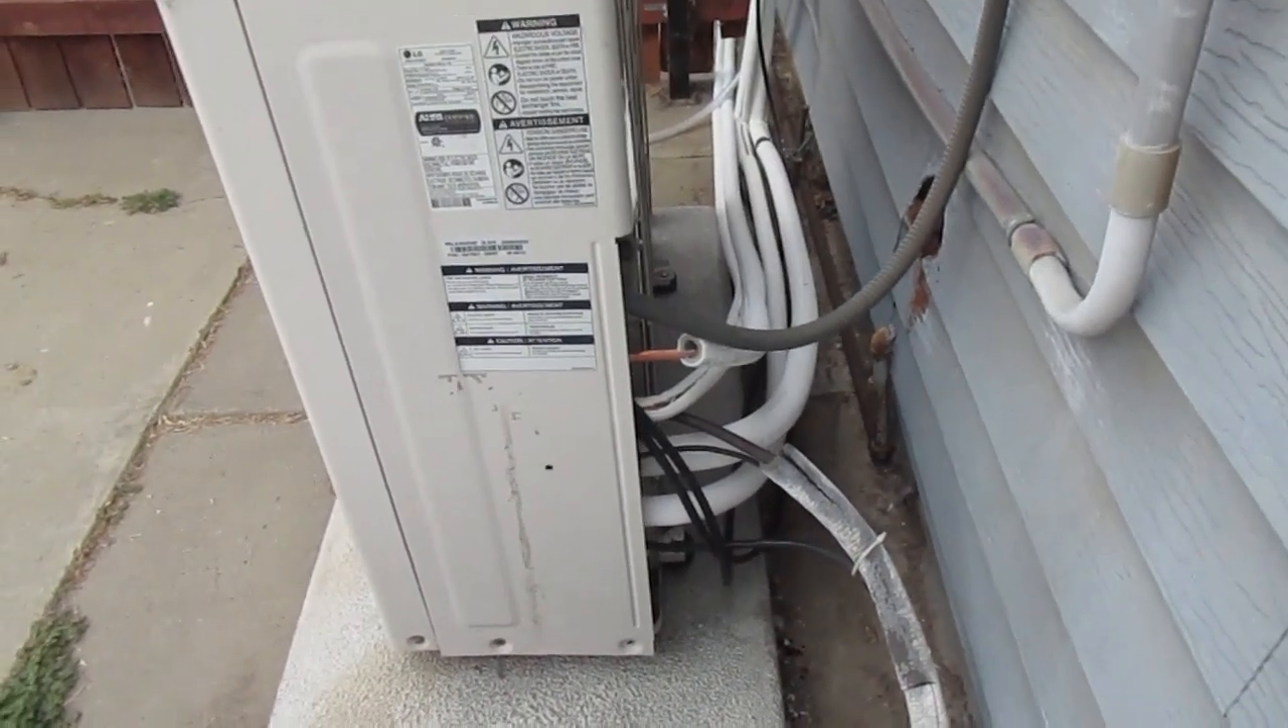Here's the line sets in place before covers are attached or put over the line sets.